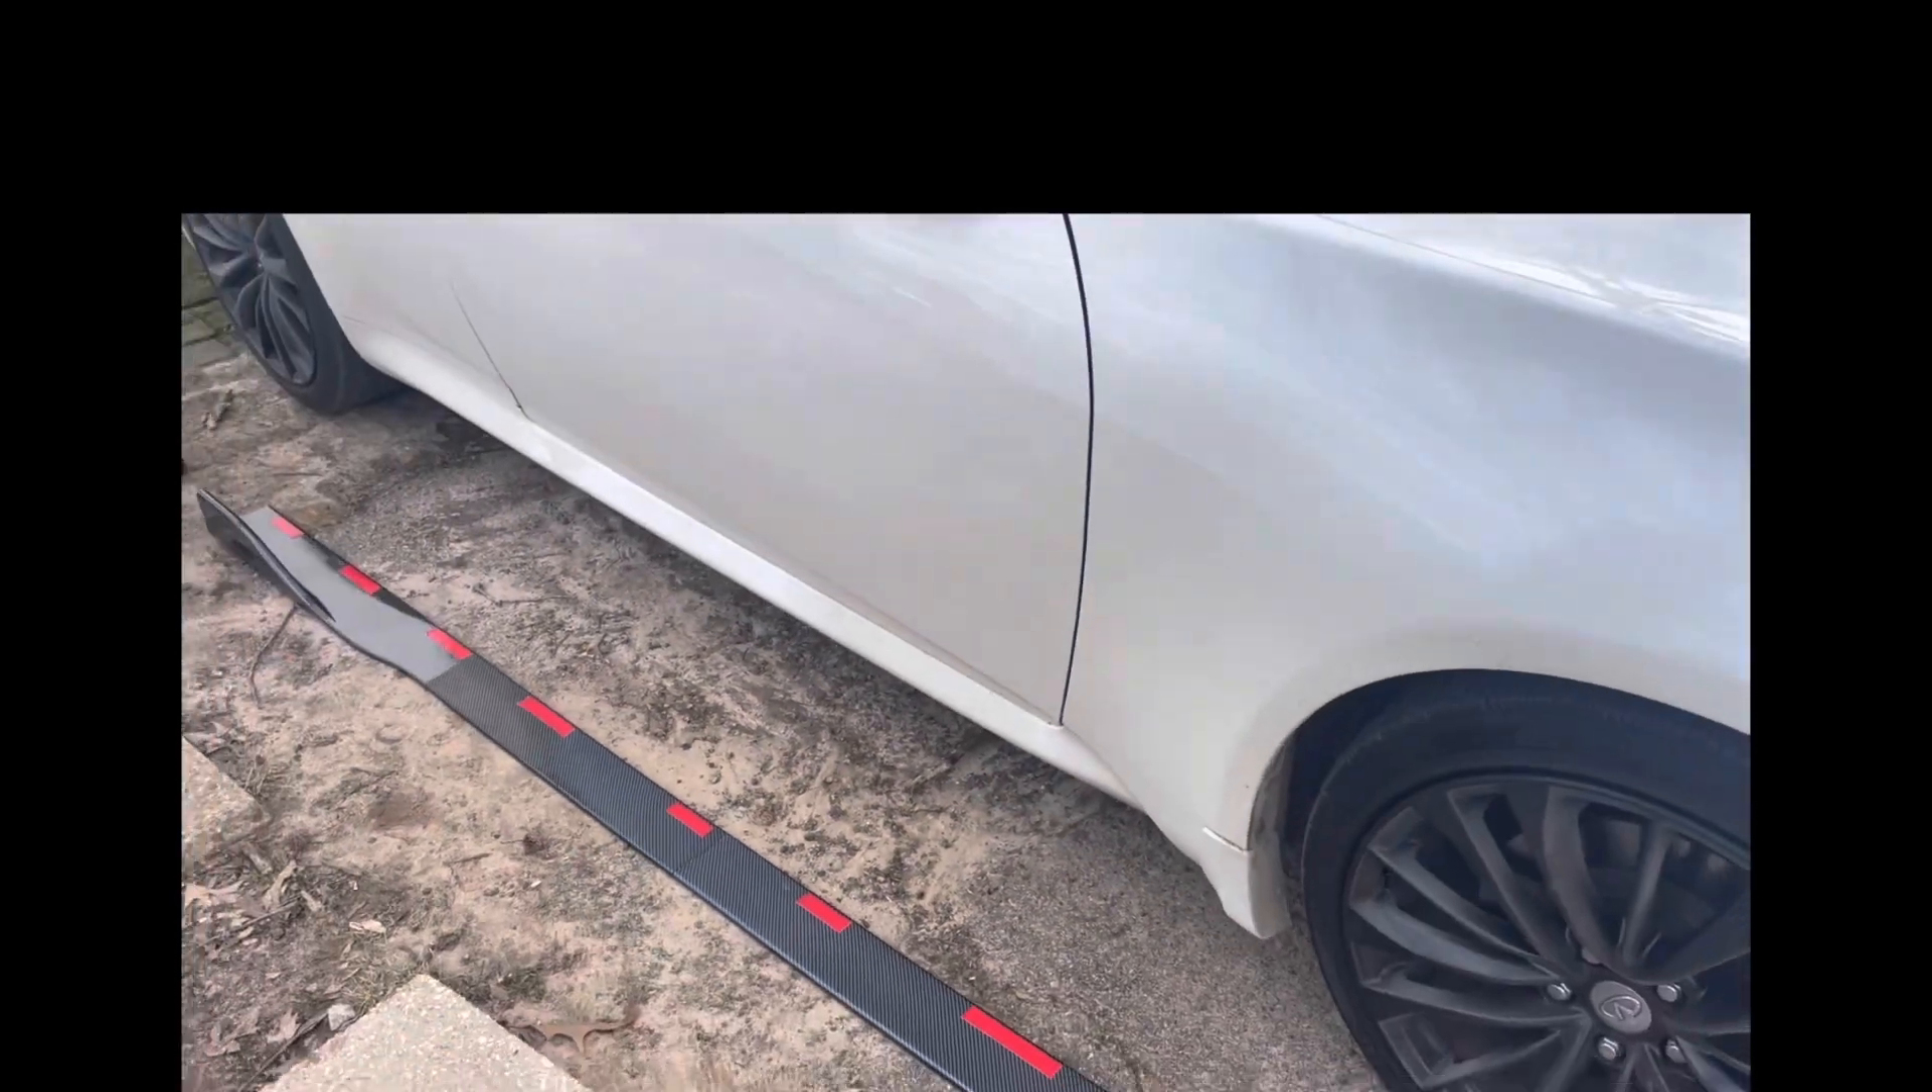I have not of course peeled off the double sided 3m tape.